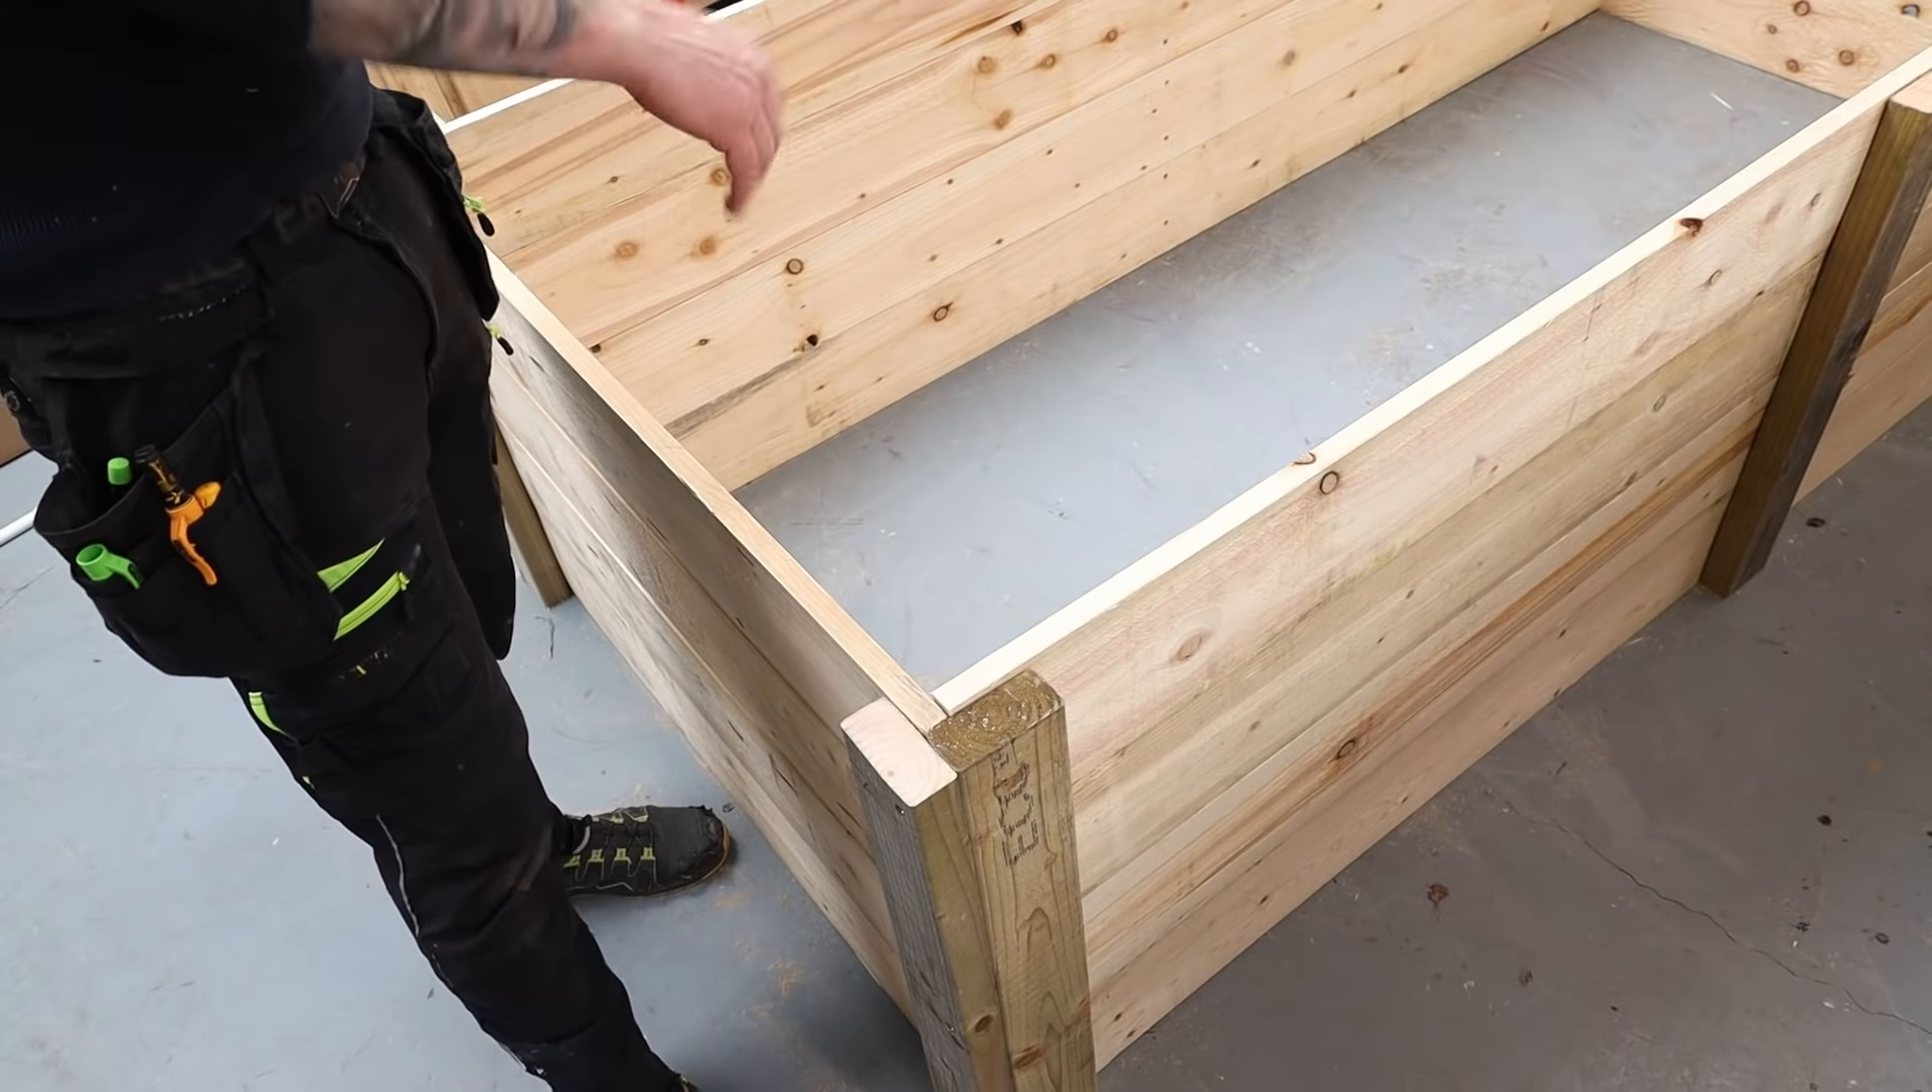That's the main body of the planter assembled took all of 10 minutes so it's a really quick and easy way of doing it.